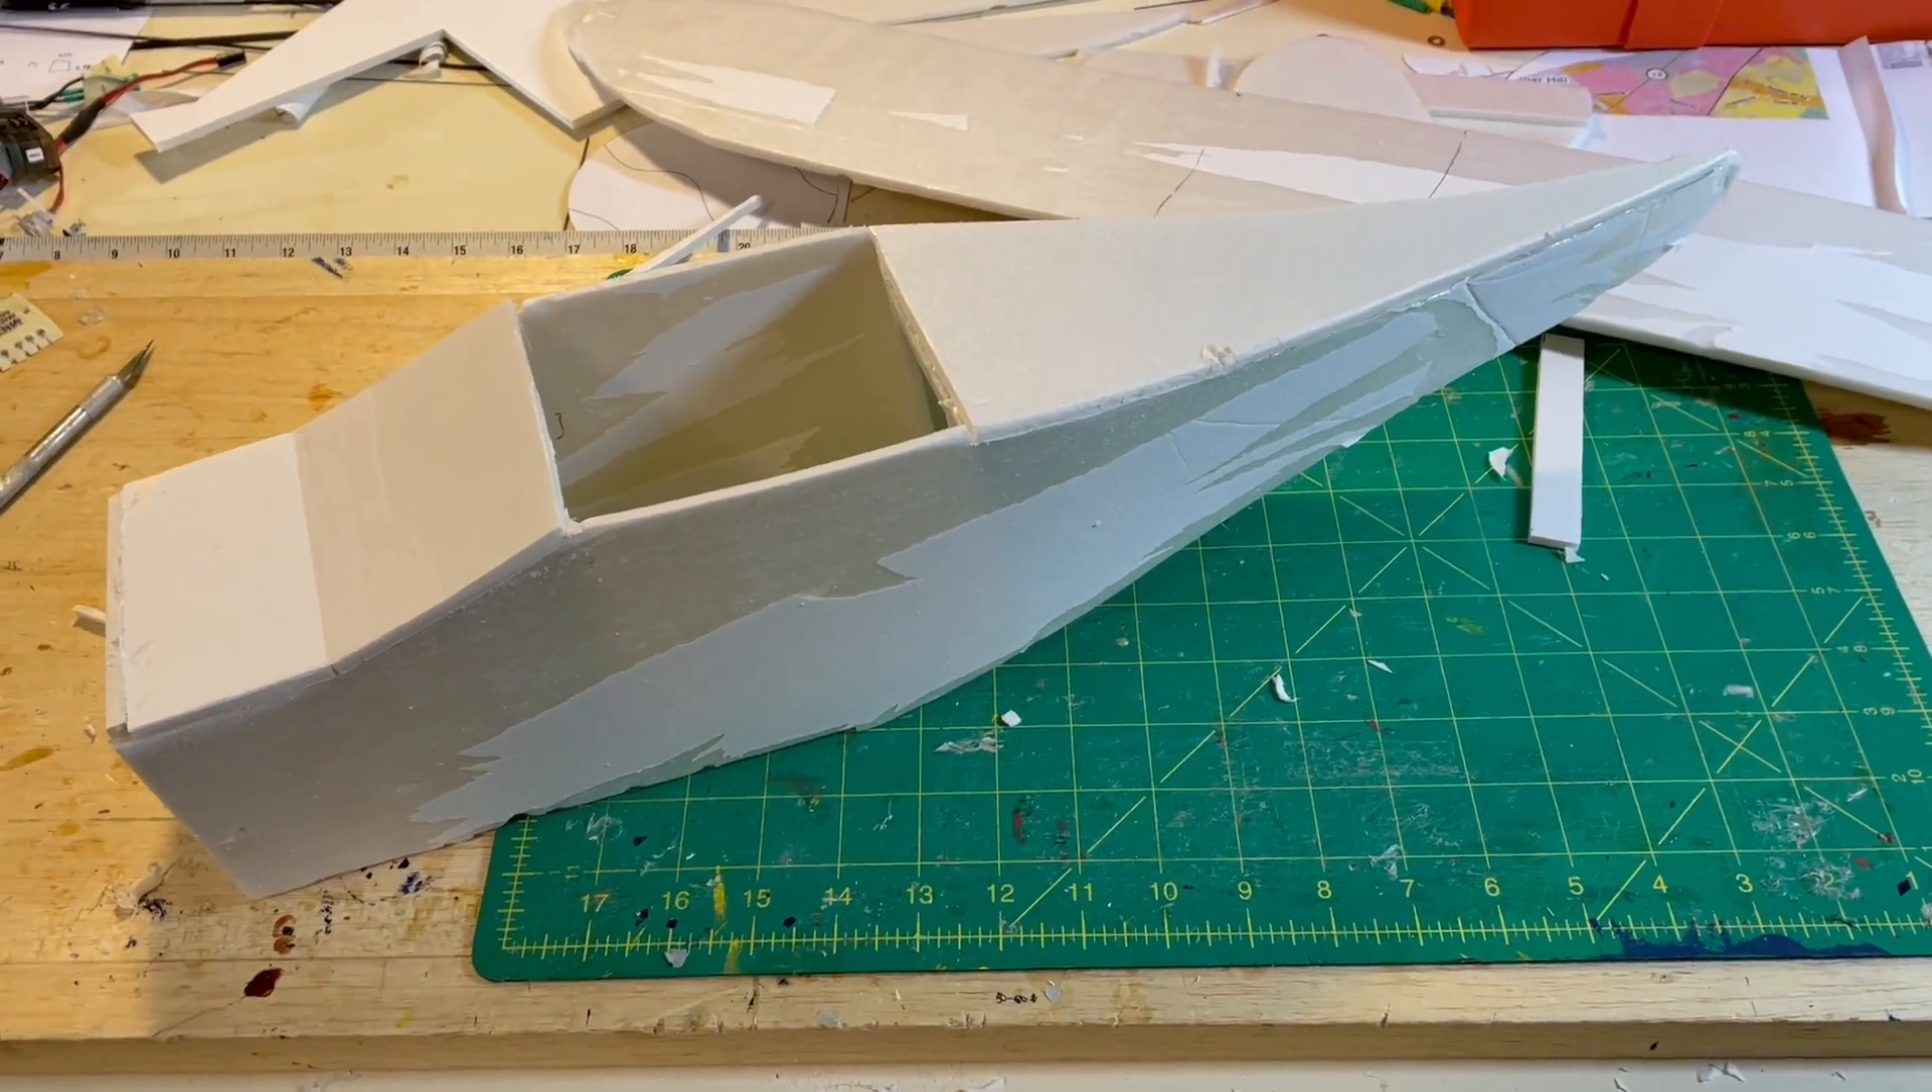This is a completed fuselage with the front and rear turtle decks hot glued in place and opening for the wing.